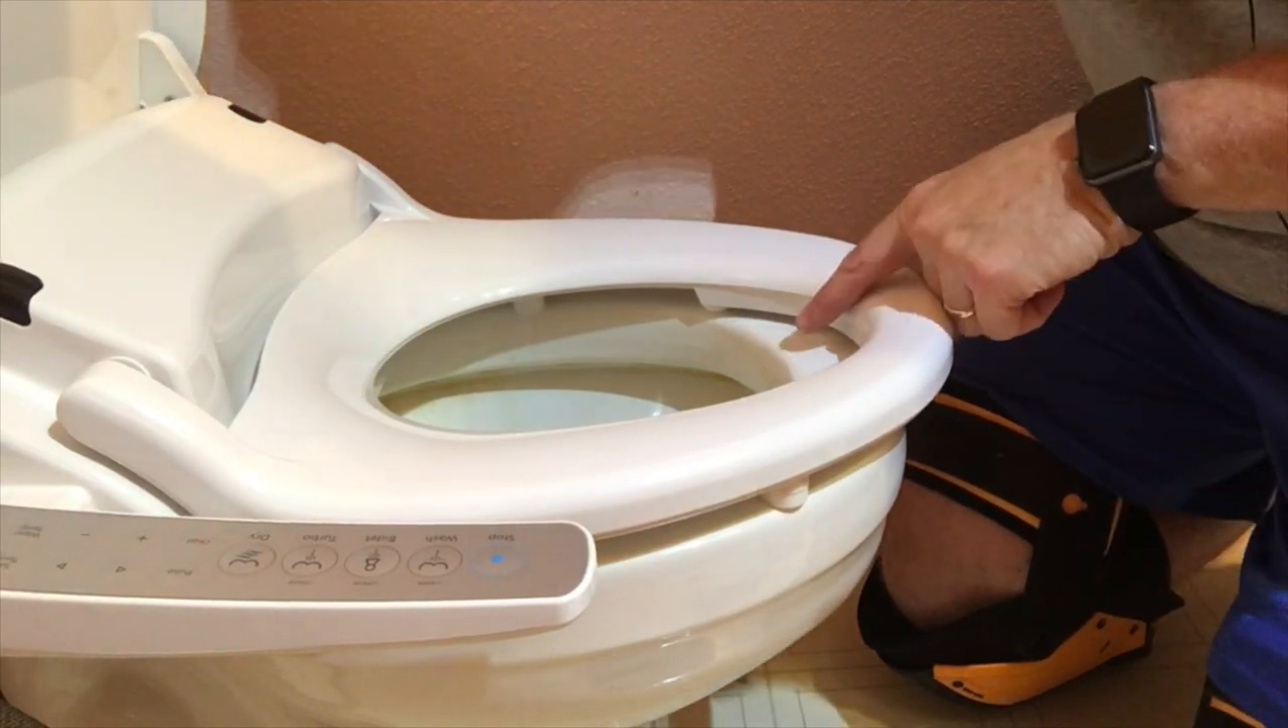So we snap the seat on, and you're noticing that the bidet lid is much longer than my round toilet.